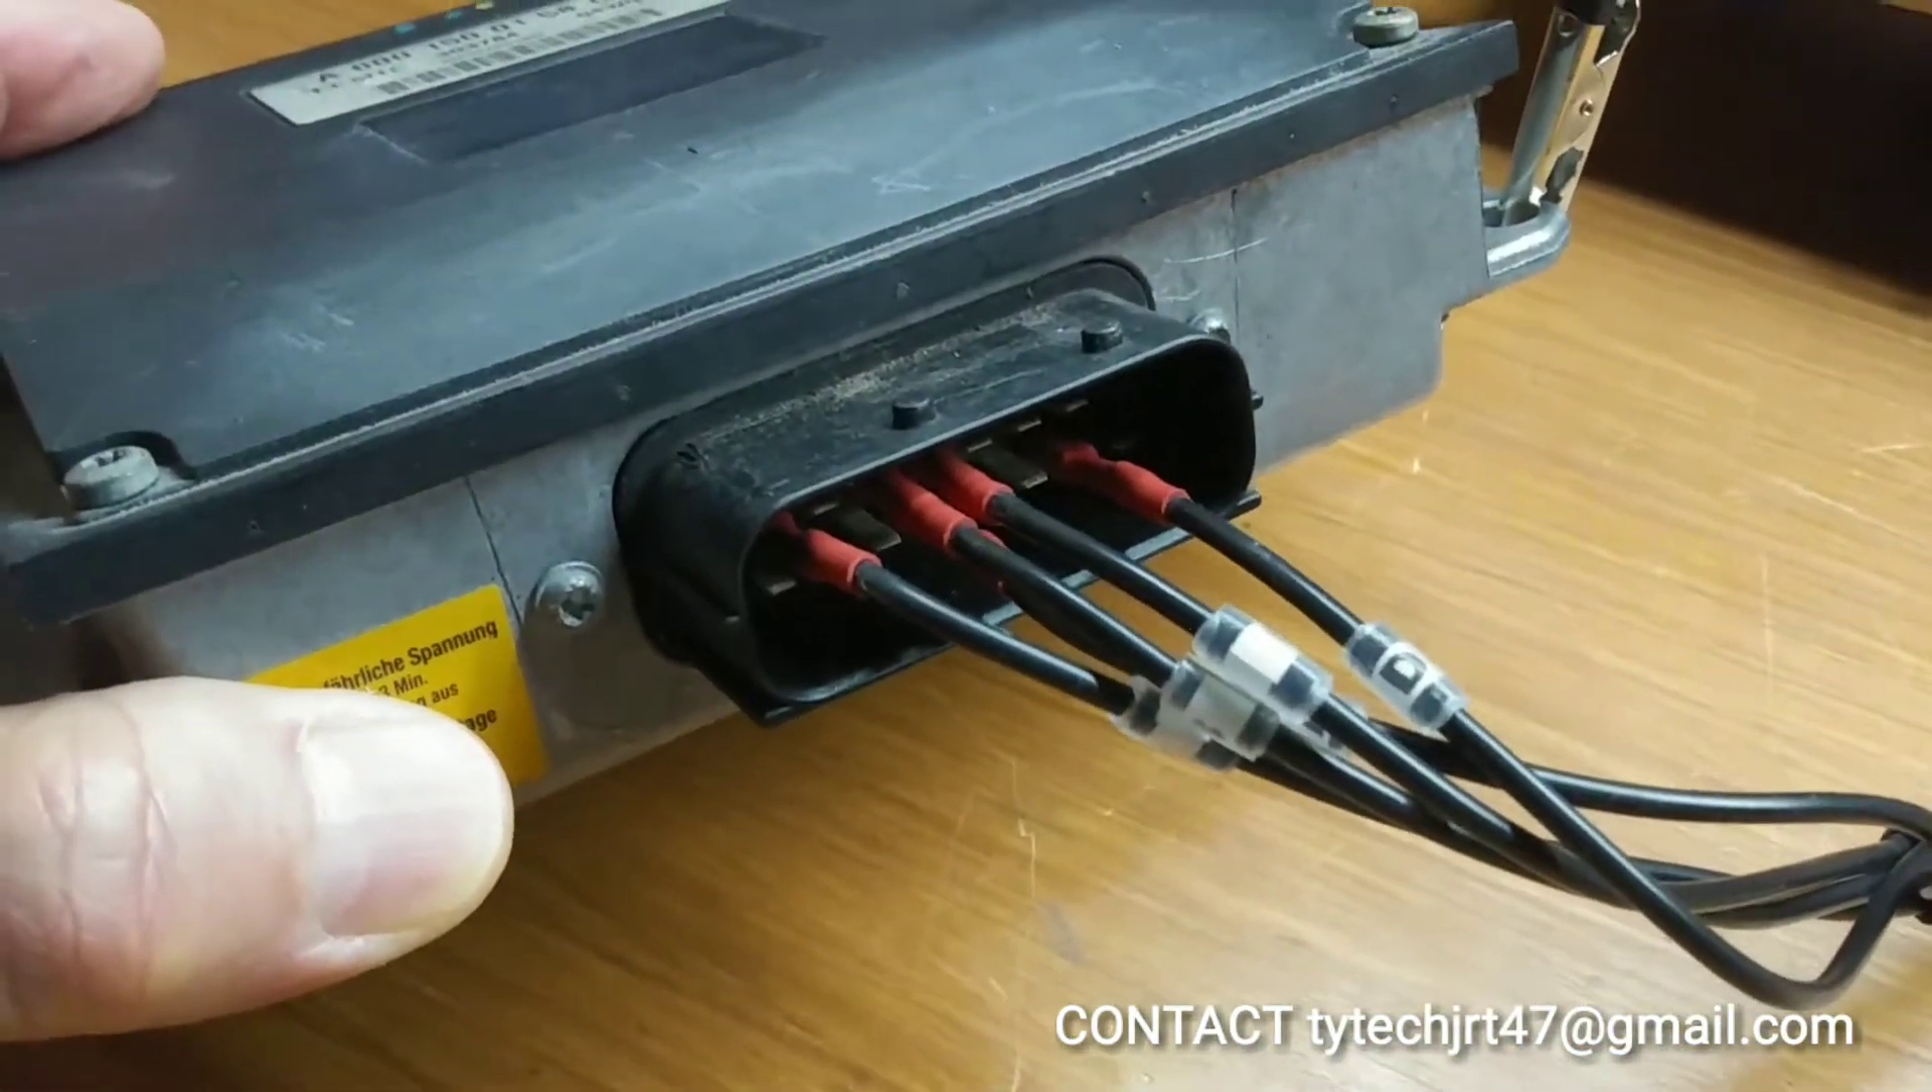So we've made our connections to the voltage transformer following the instructions.